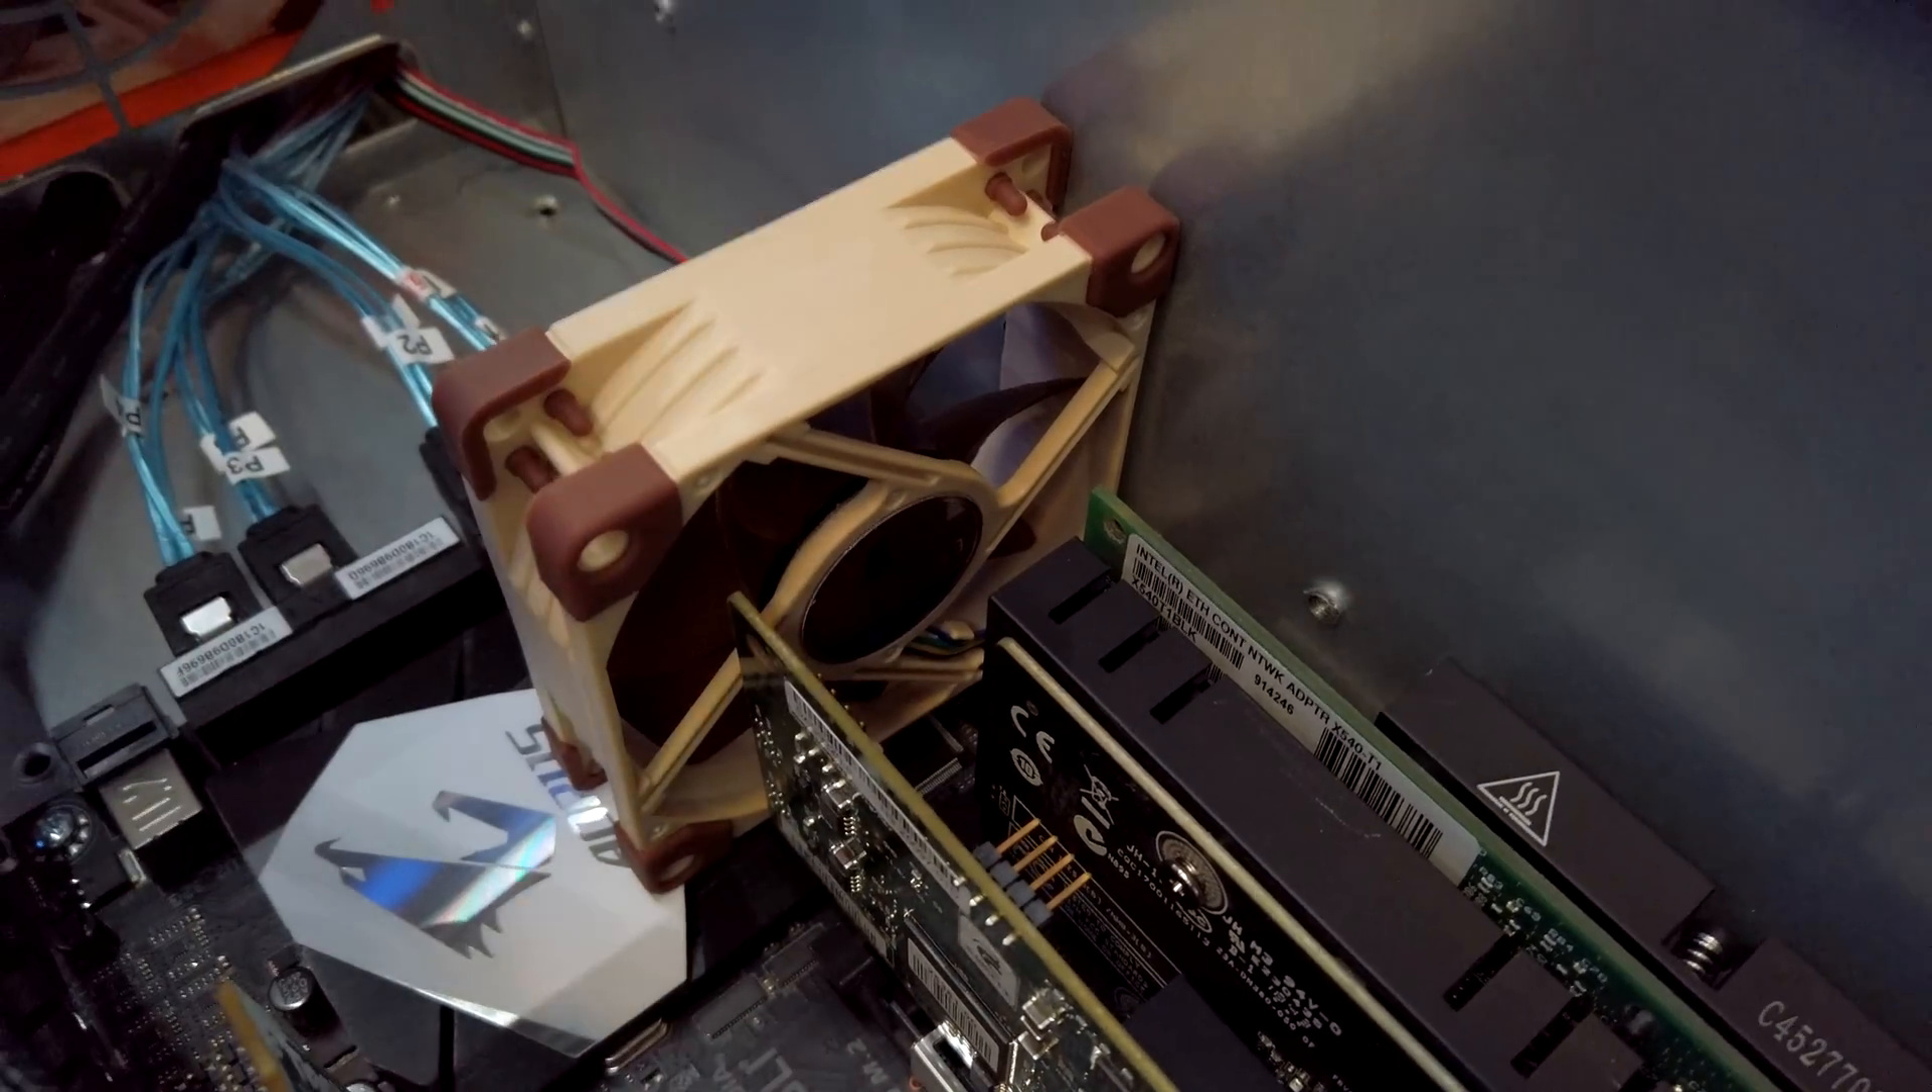So, what I did was I mounted this little Noctua fan here with some double-sided sticky tape.